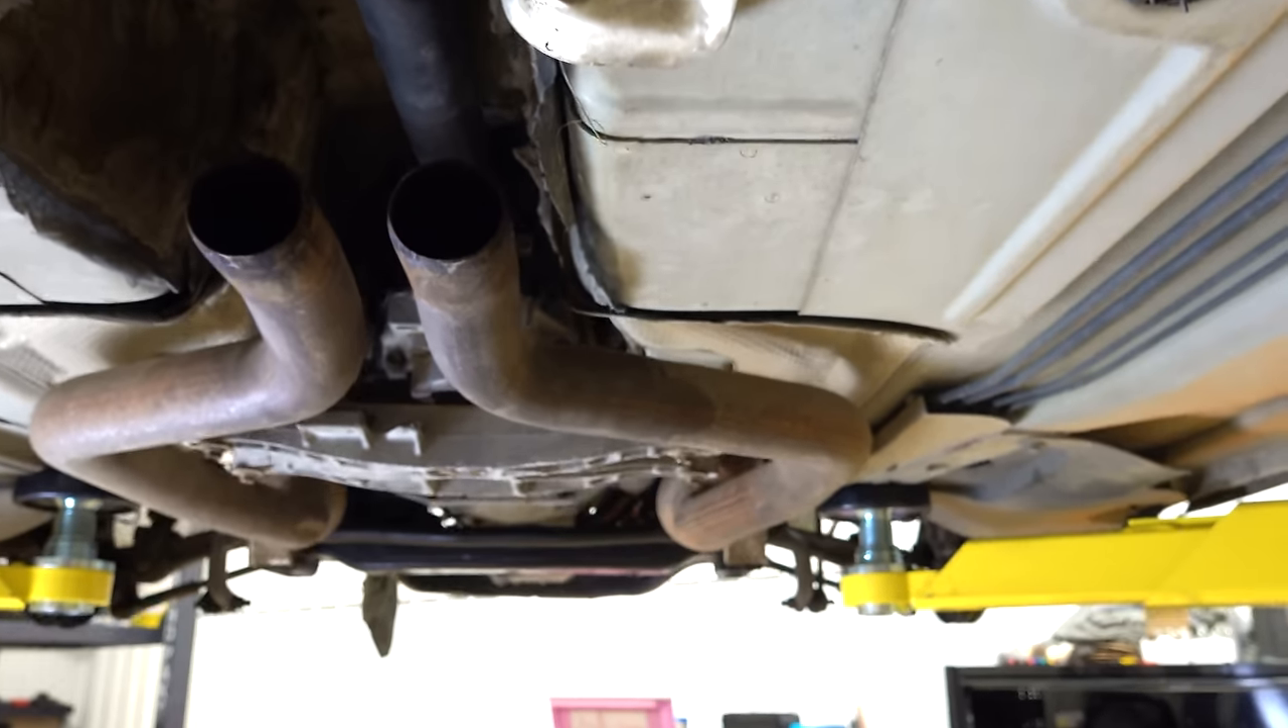Don't have the rest of the exhaust on.